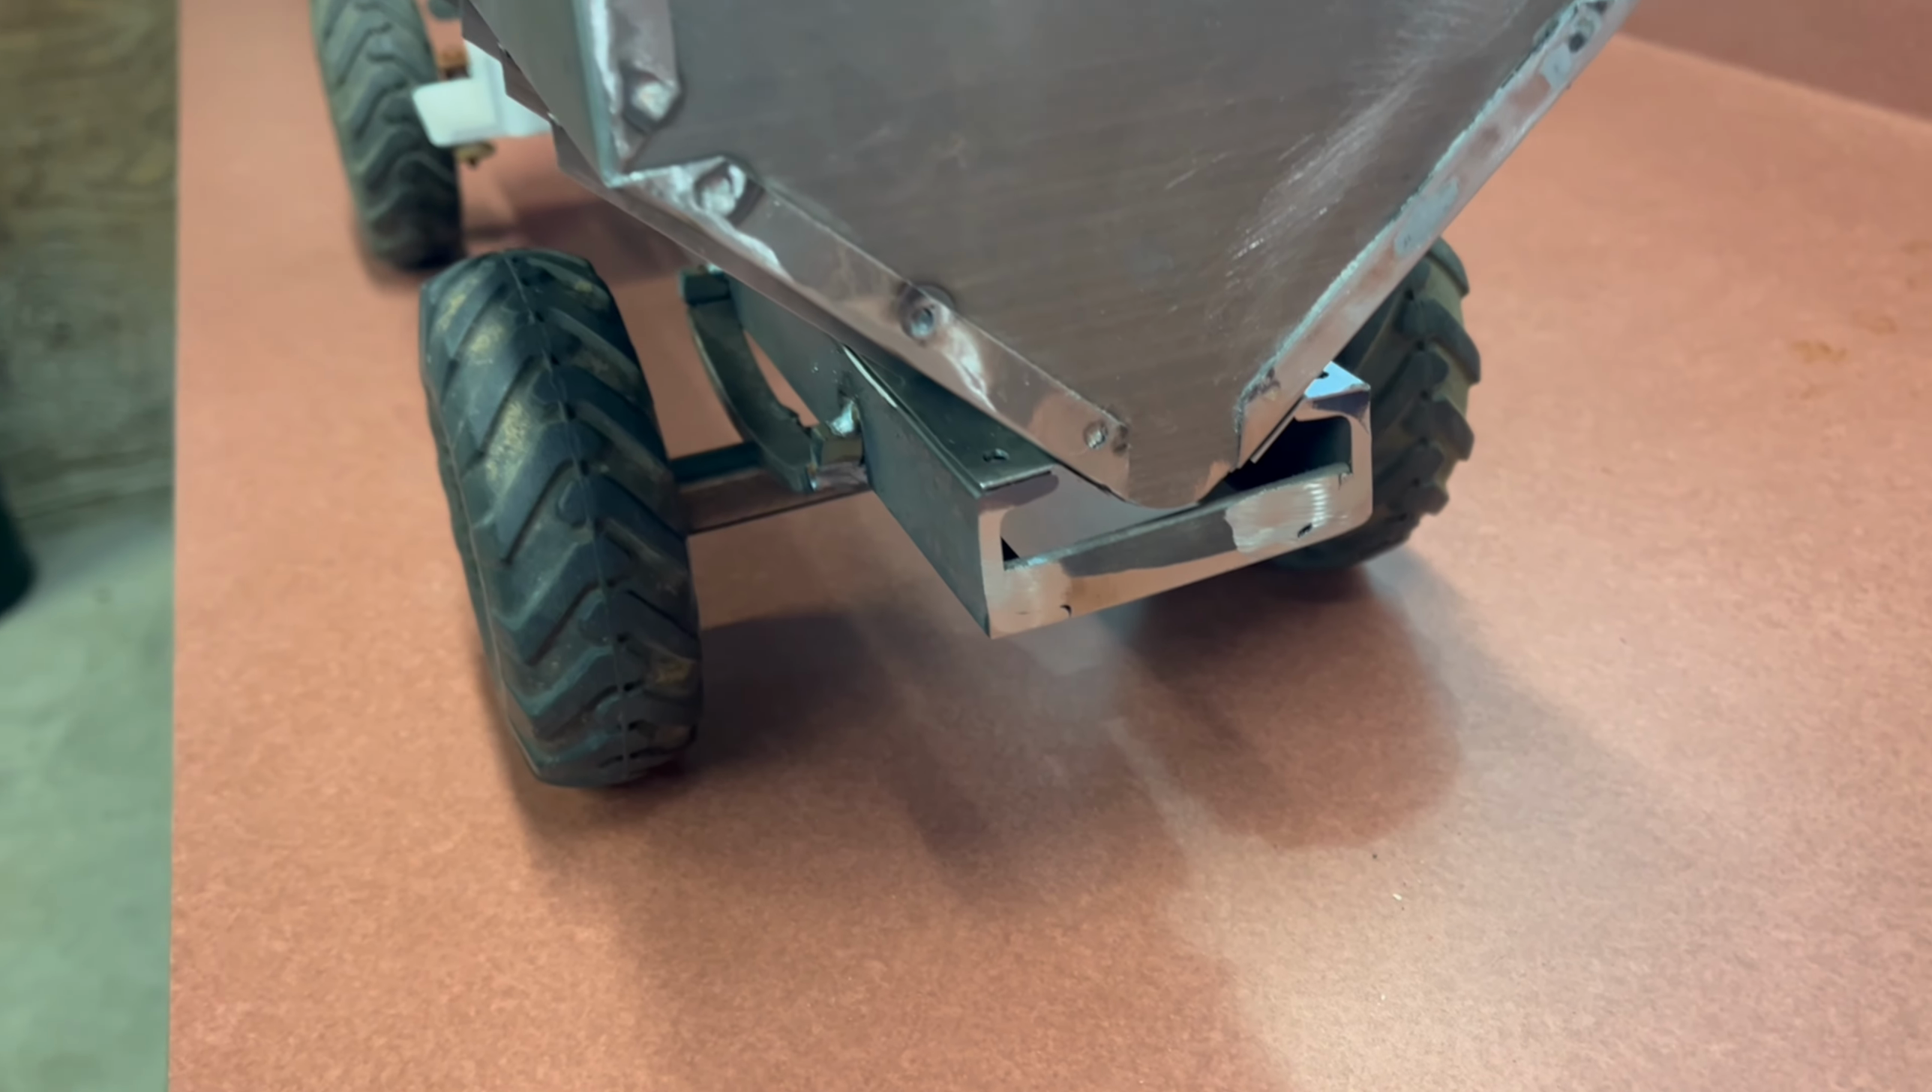I went ahead and welded the back up. Got a couple little spots I need to touch up or put some body filler or something.